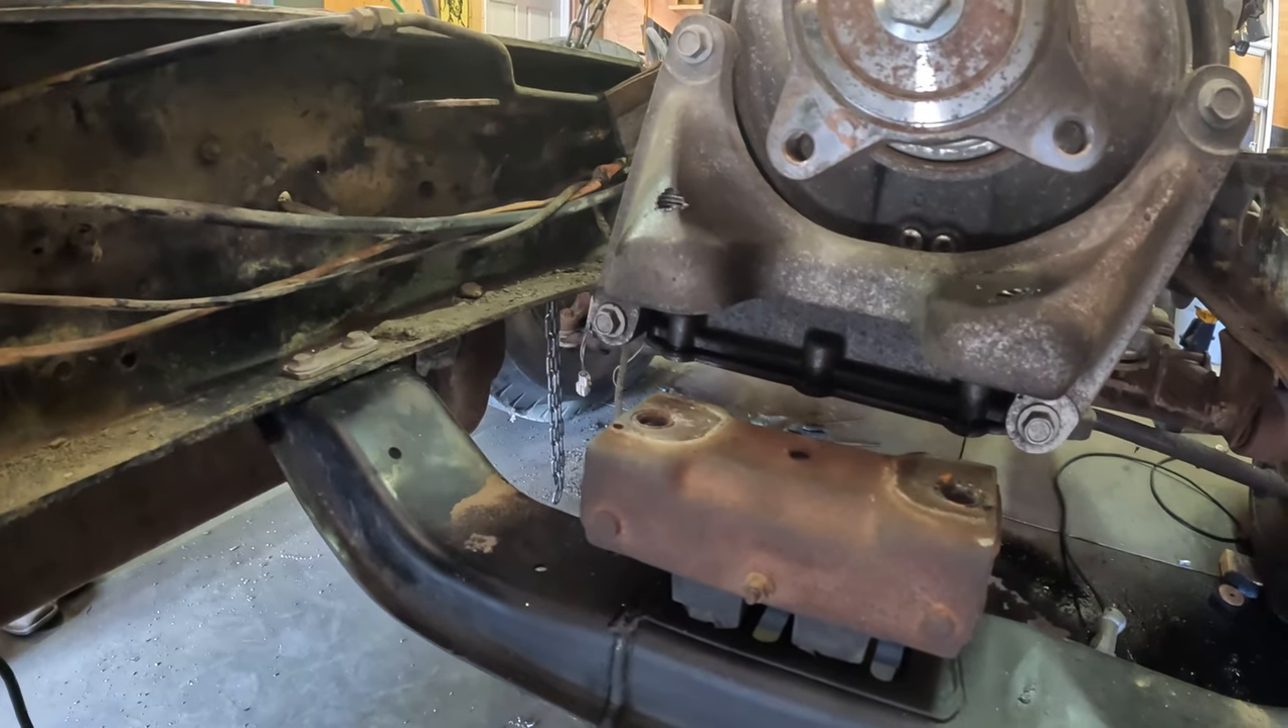There's a little bit of space between where the transmission needs to be and where the mount is right here.